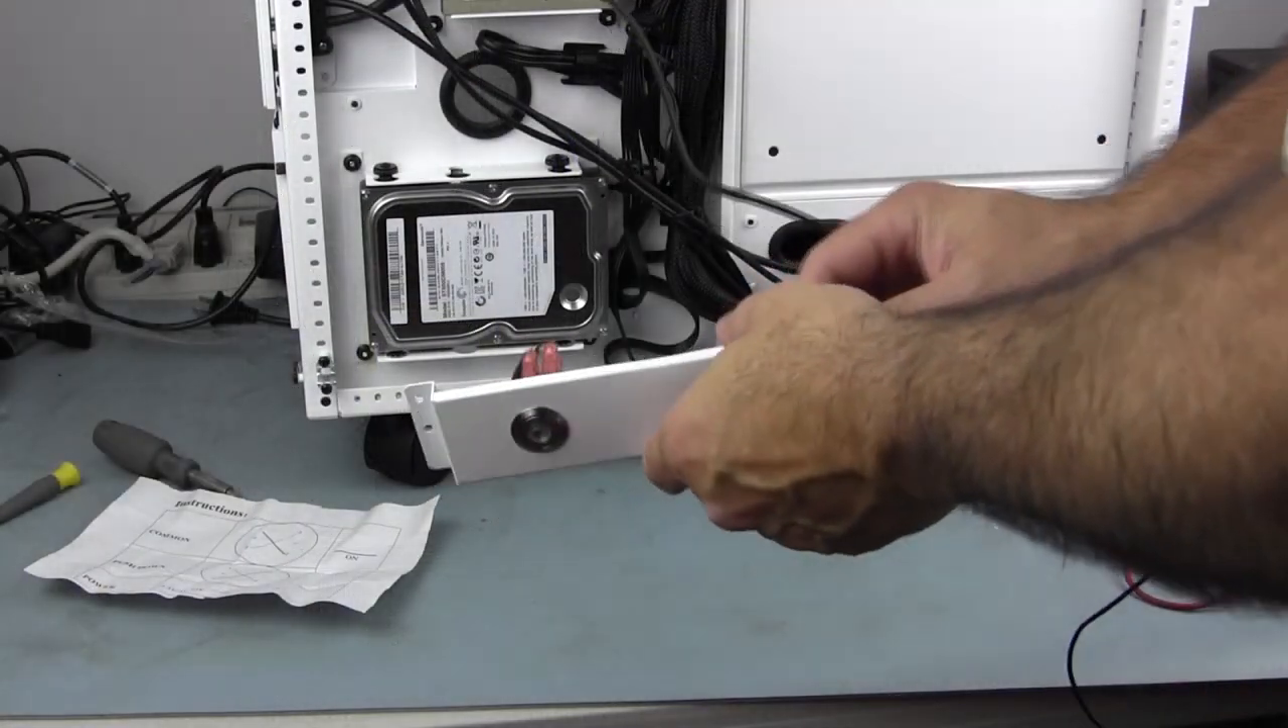I took some time to mount this uh vandal switch to control the led board.